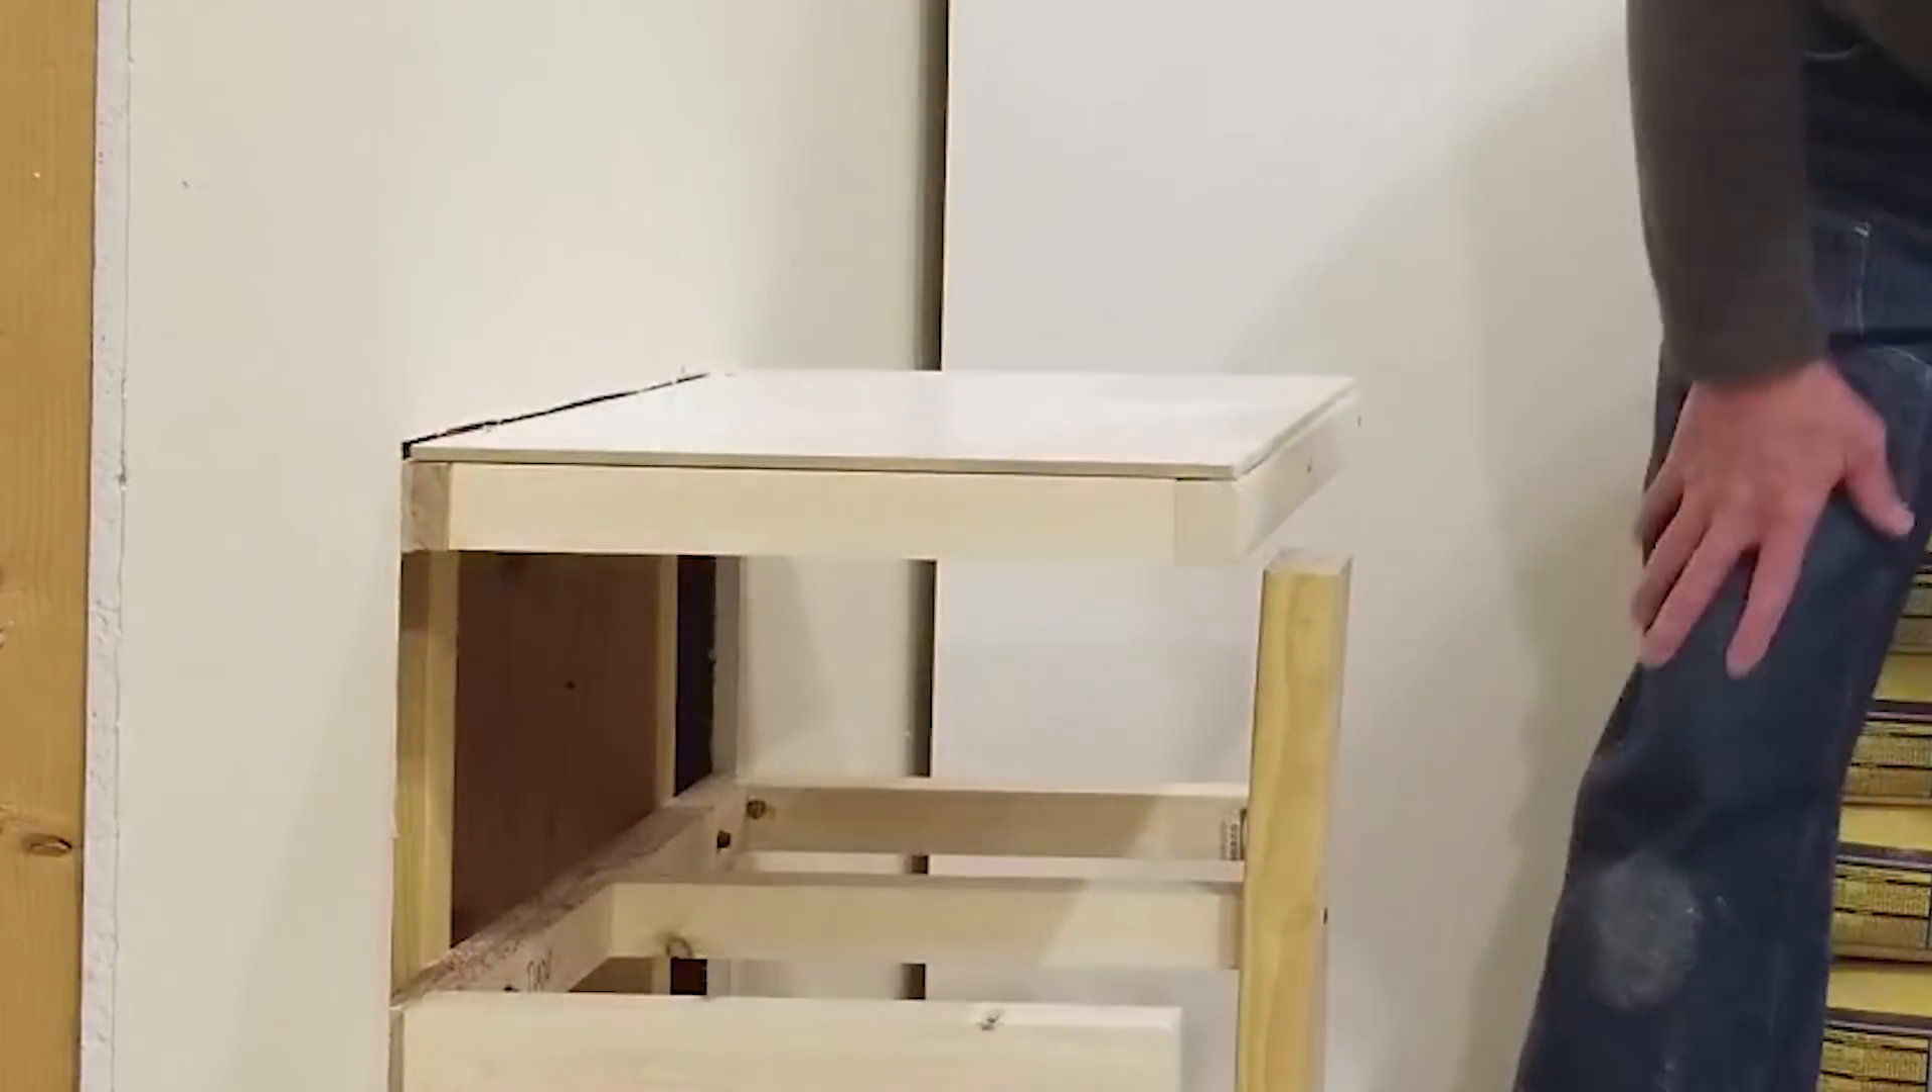I have a quarter inch piece of melamine on top of the shelf bracket just to equalize the weight over the whole structure.